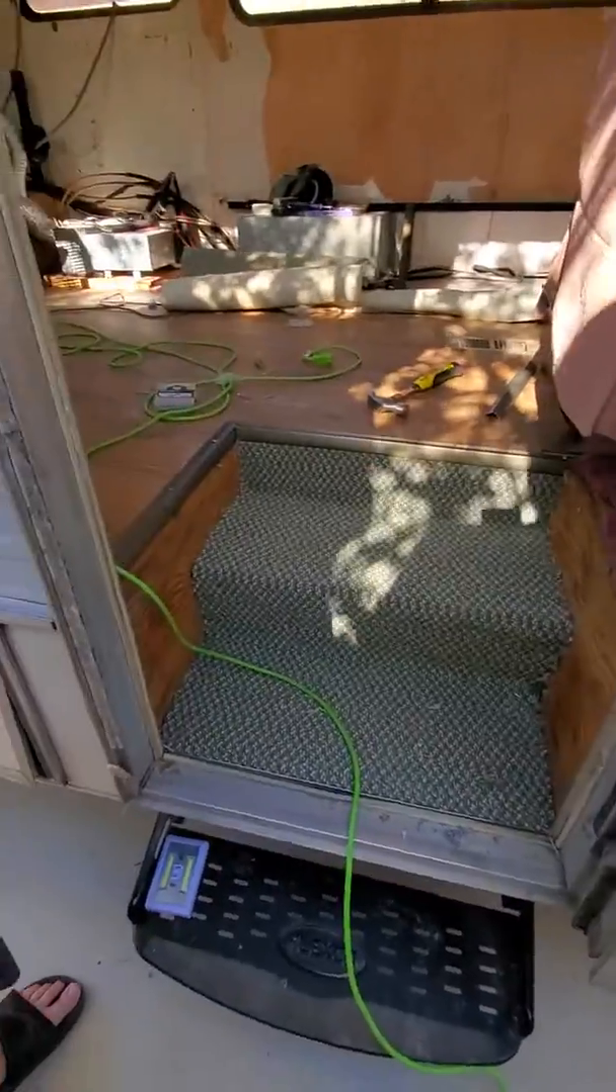We got some carpet put in with some edging we're not going to do this side yet.